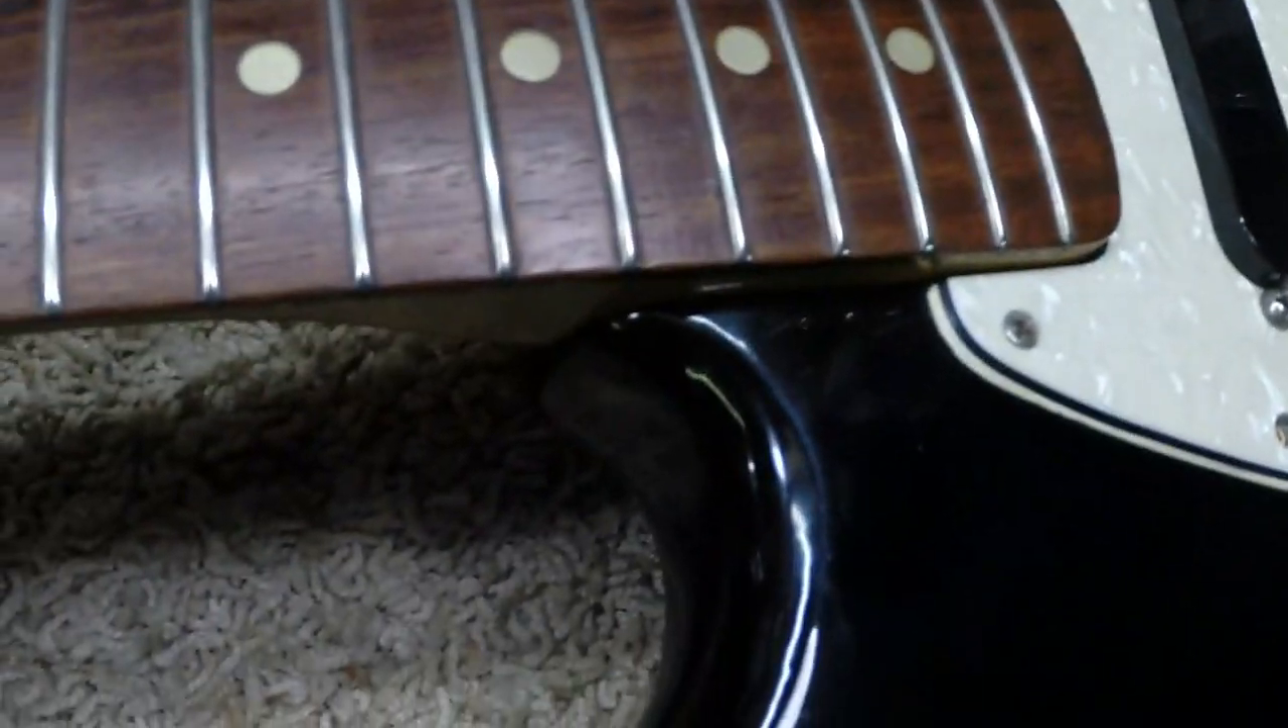Neck is on the body.